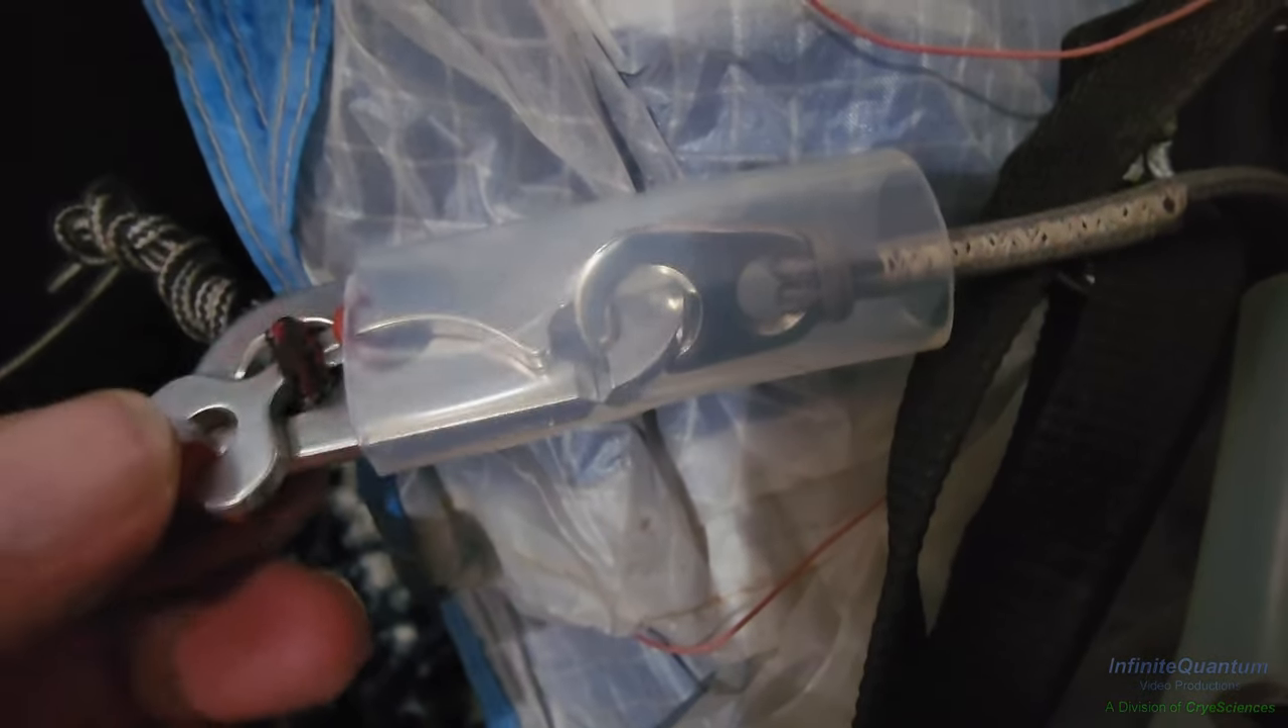It turns out the fatter tubing I have does fit.